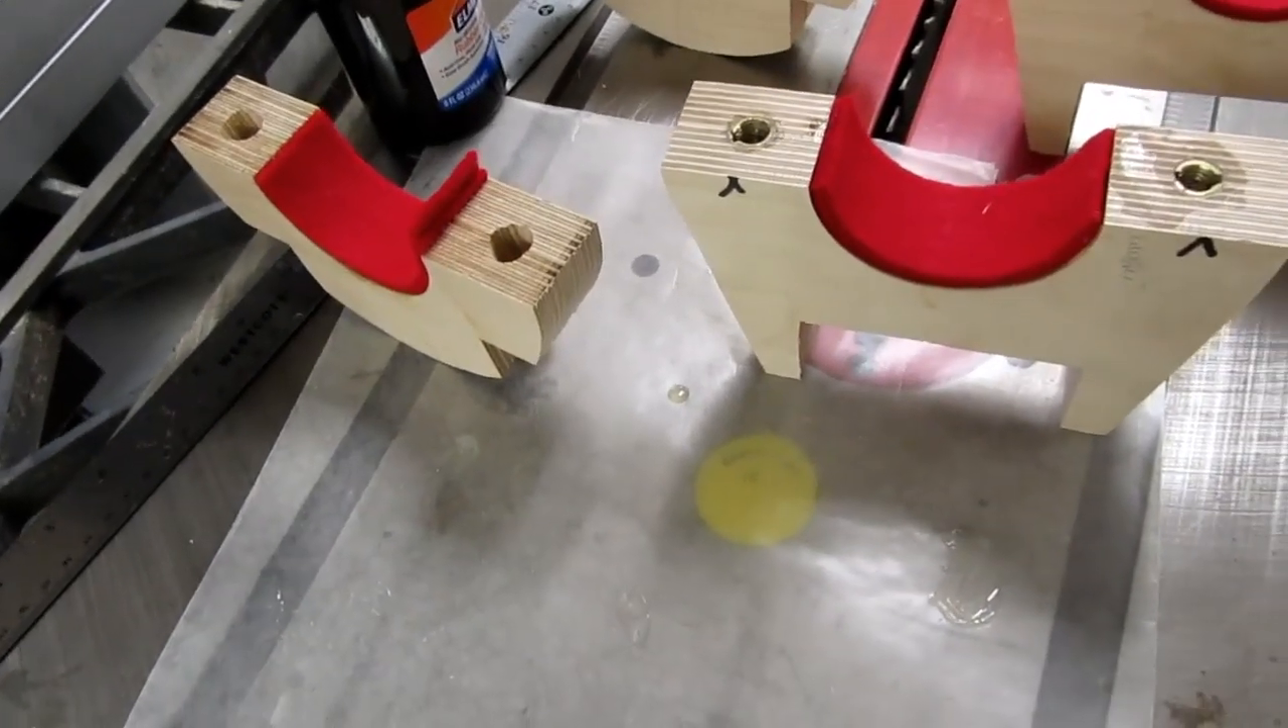Now the padding is all glued in place but I have to wait for it to set.